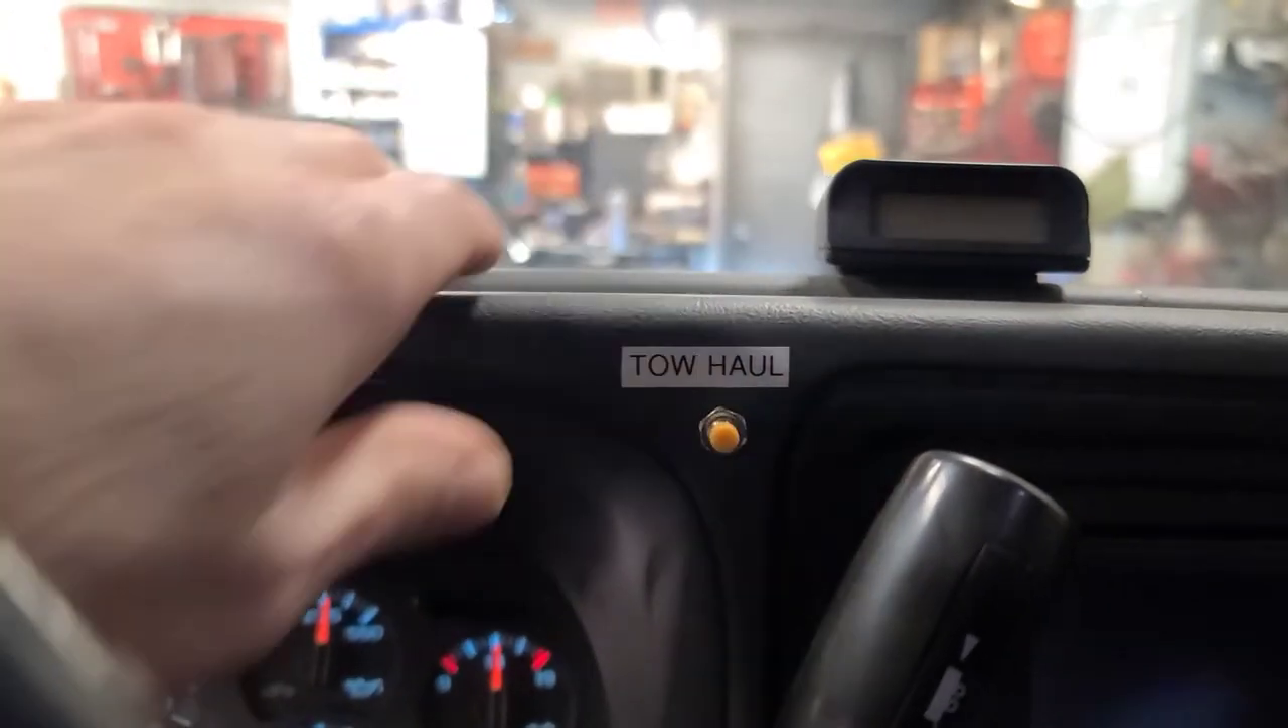So there's the button installed and of course if I press the button you can see the tow haul light comes on.